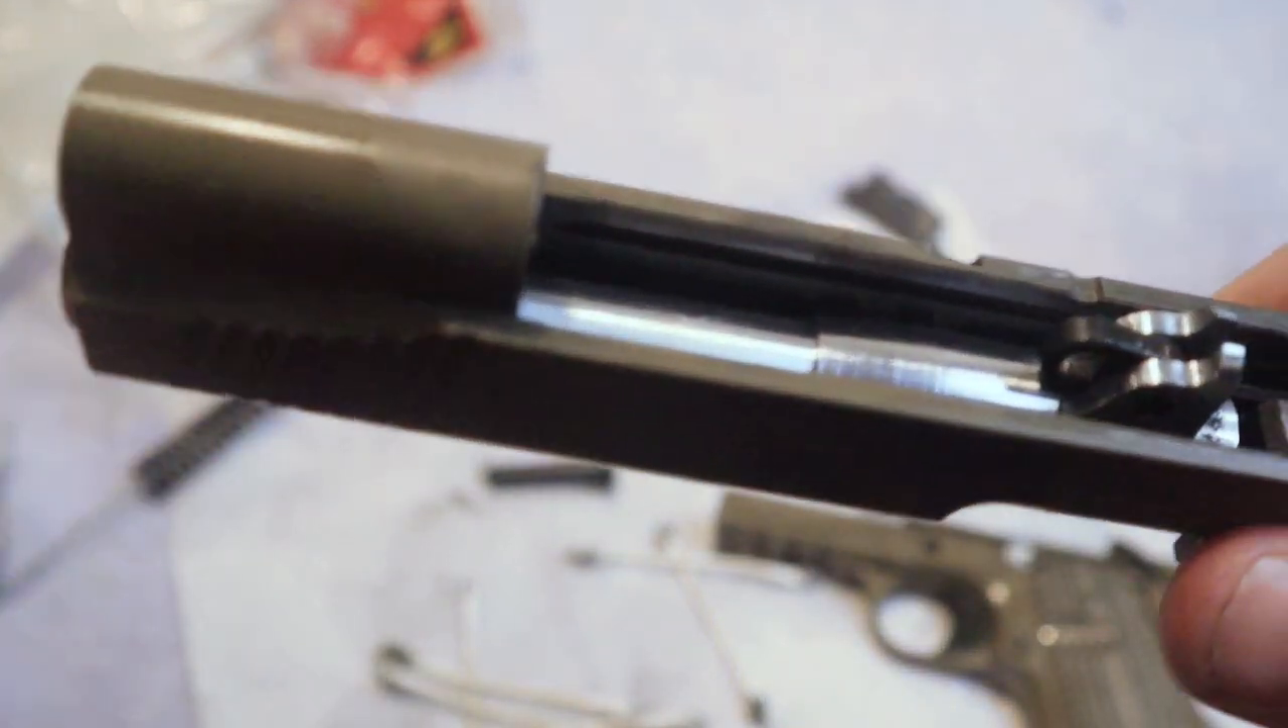Now that I have the barrel in place, I'm going to go ahead and take the barrel bushing.